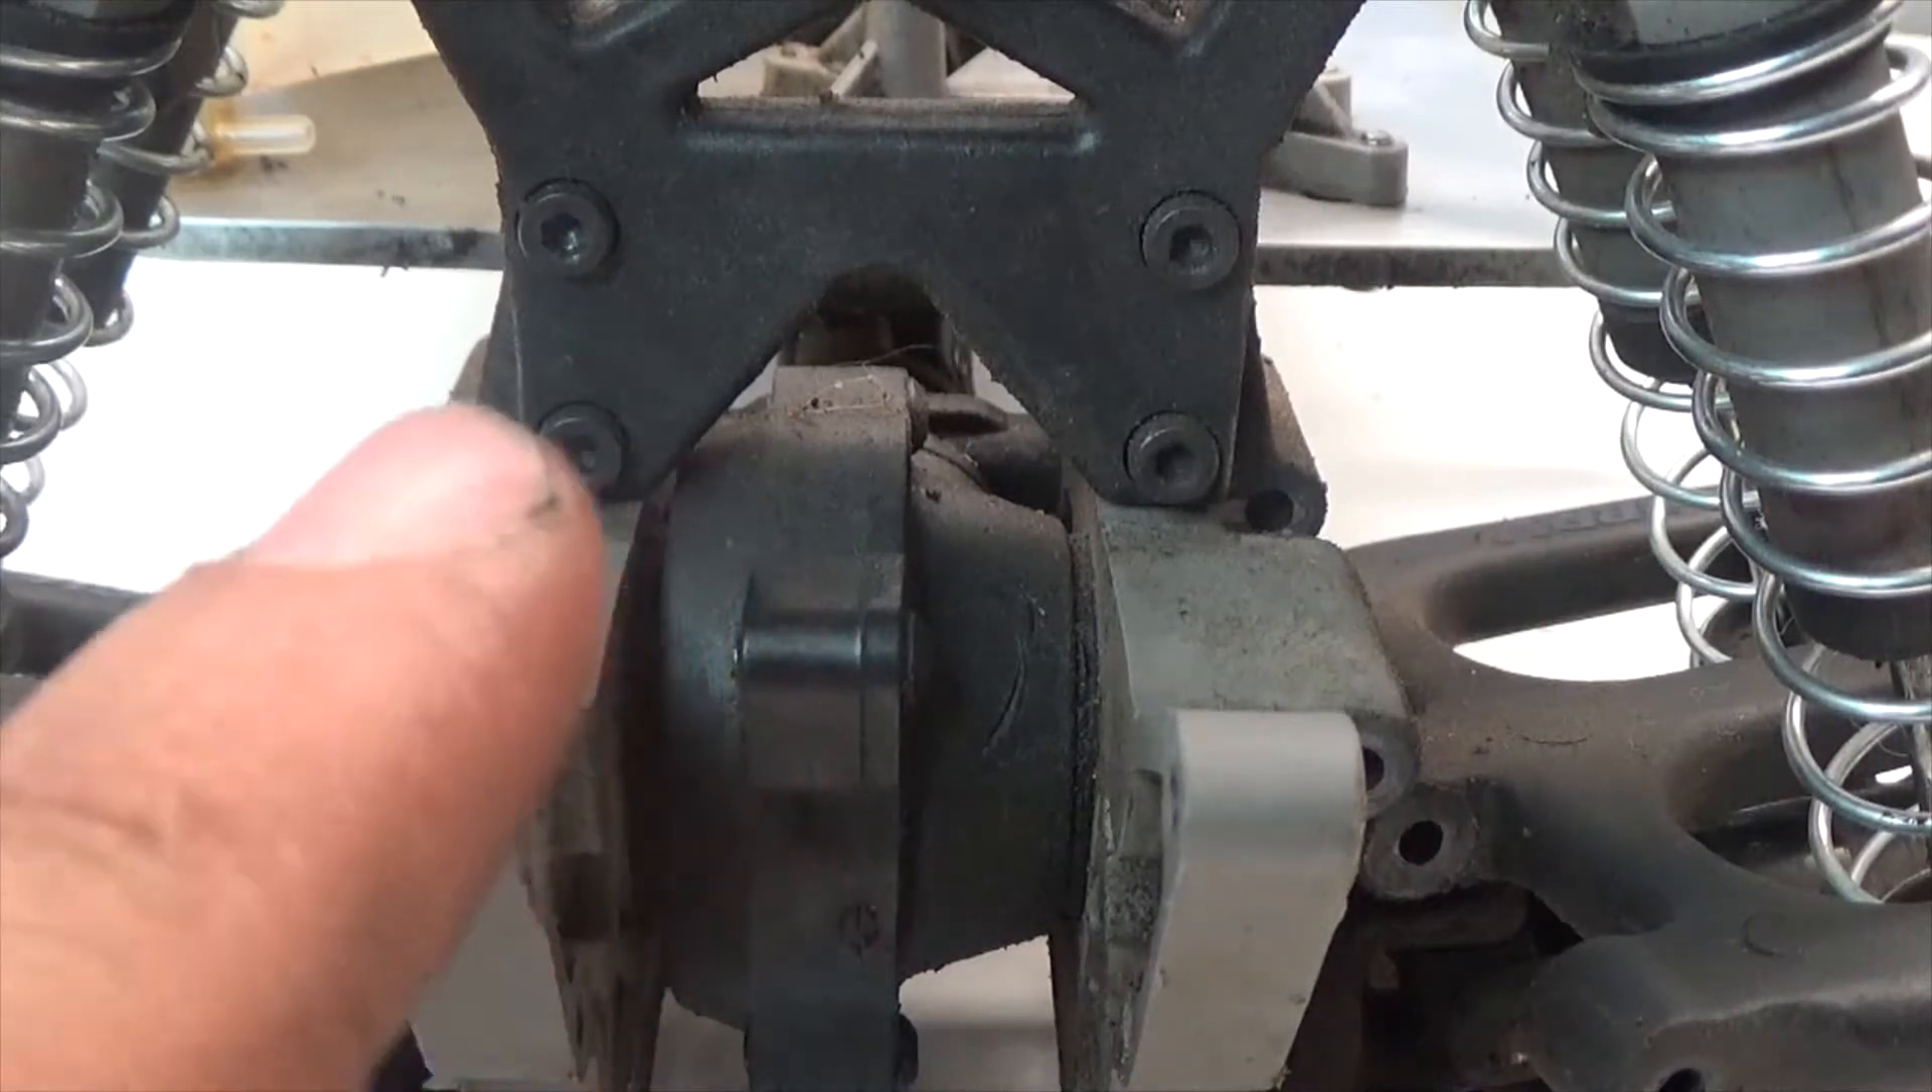With the arms removed all that's left to do to remove the suspension is to remove the four screws that hold the shock tower in place.